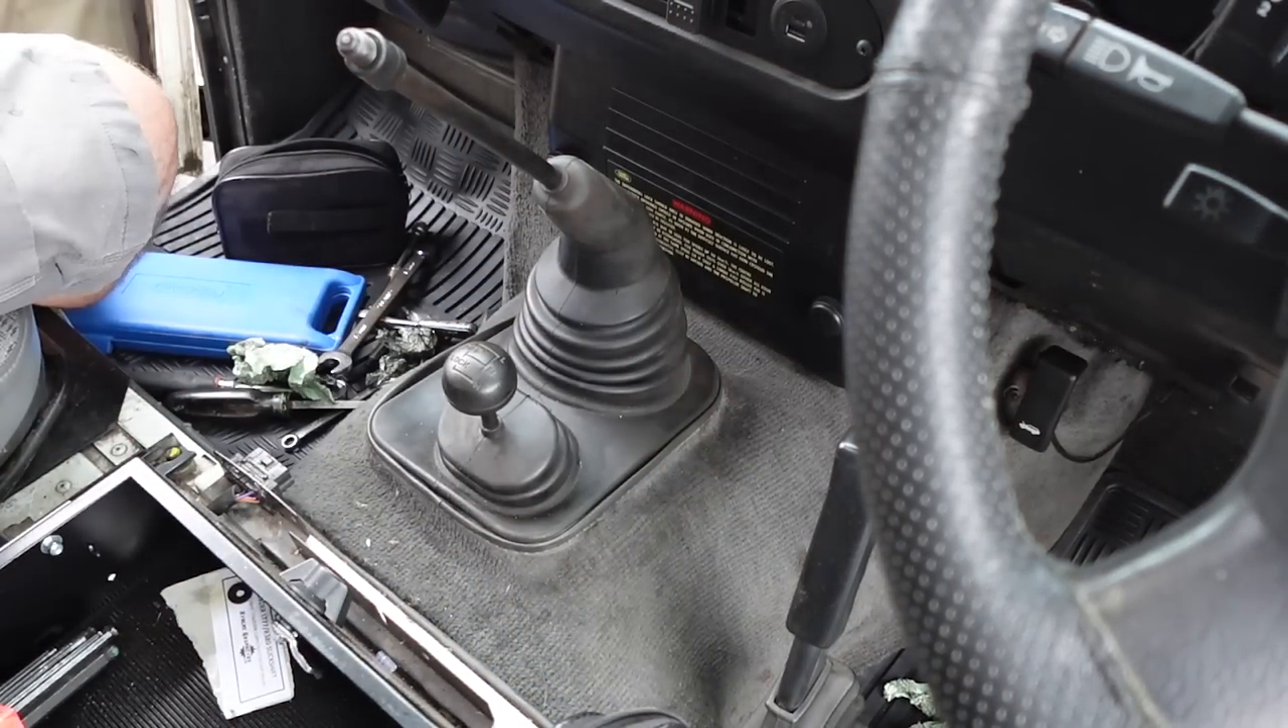Then last thing we've got to do is just put our knobs back on.